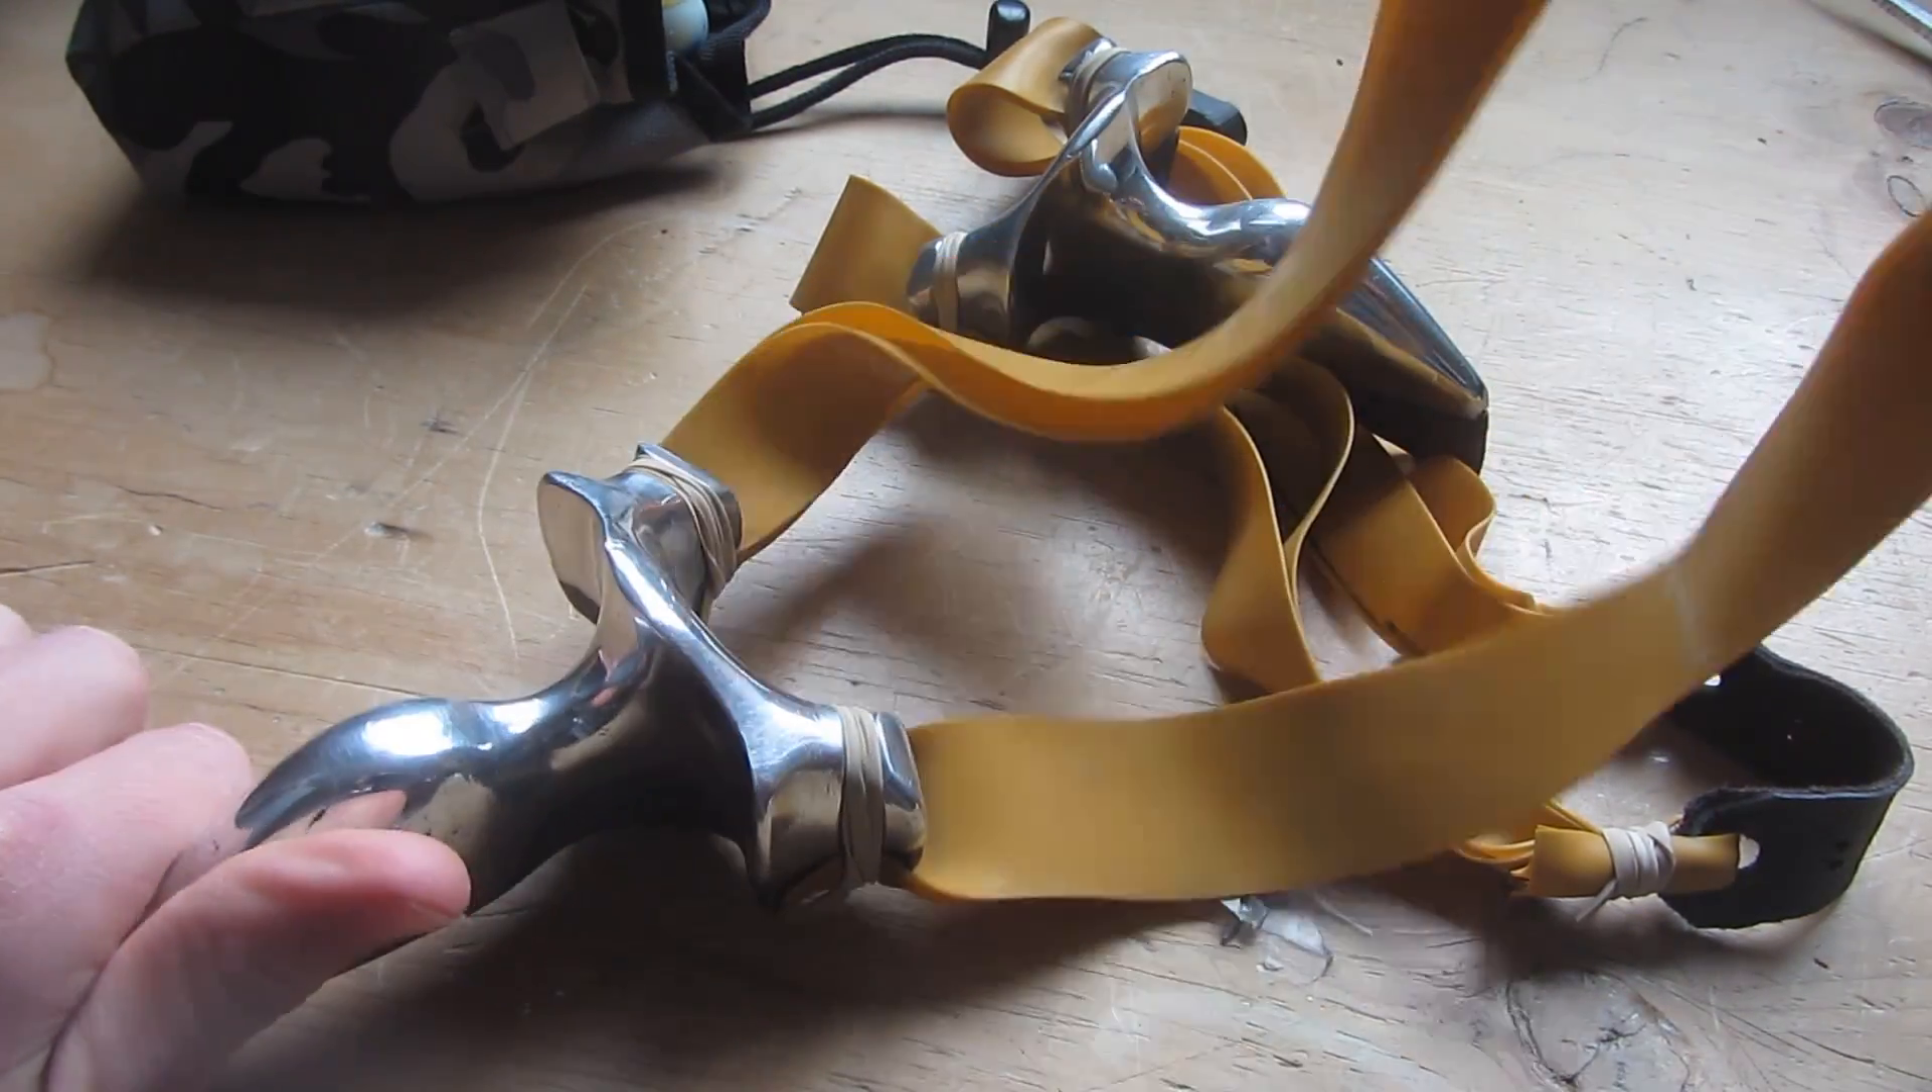So I've now banded both slingshots up with some double layered TheraBand gold just attached with rubber bands attached around there and attached with some rubber bands up here.